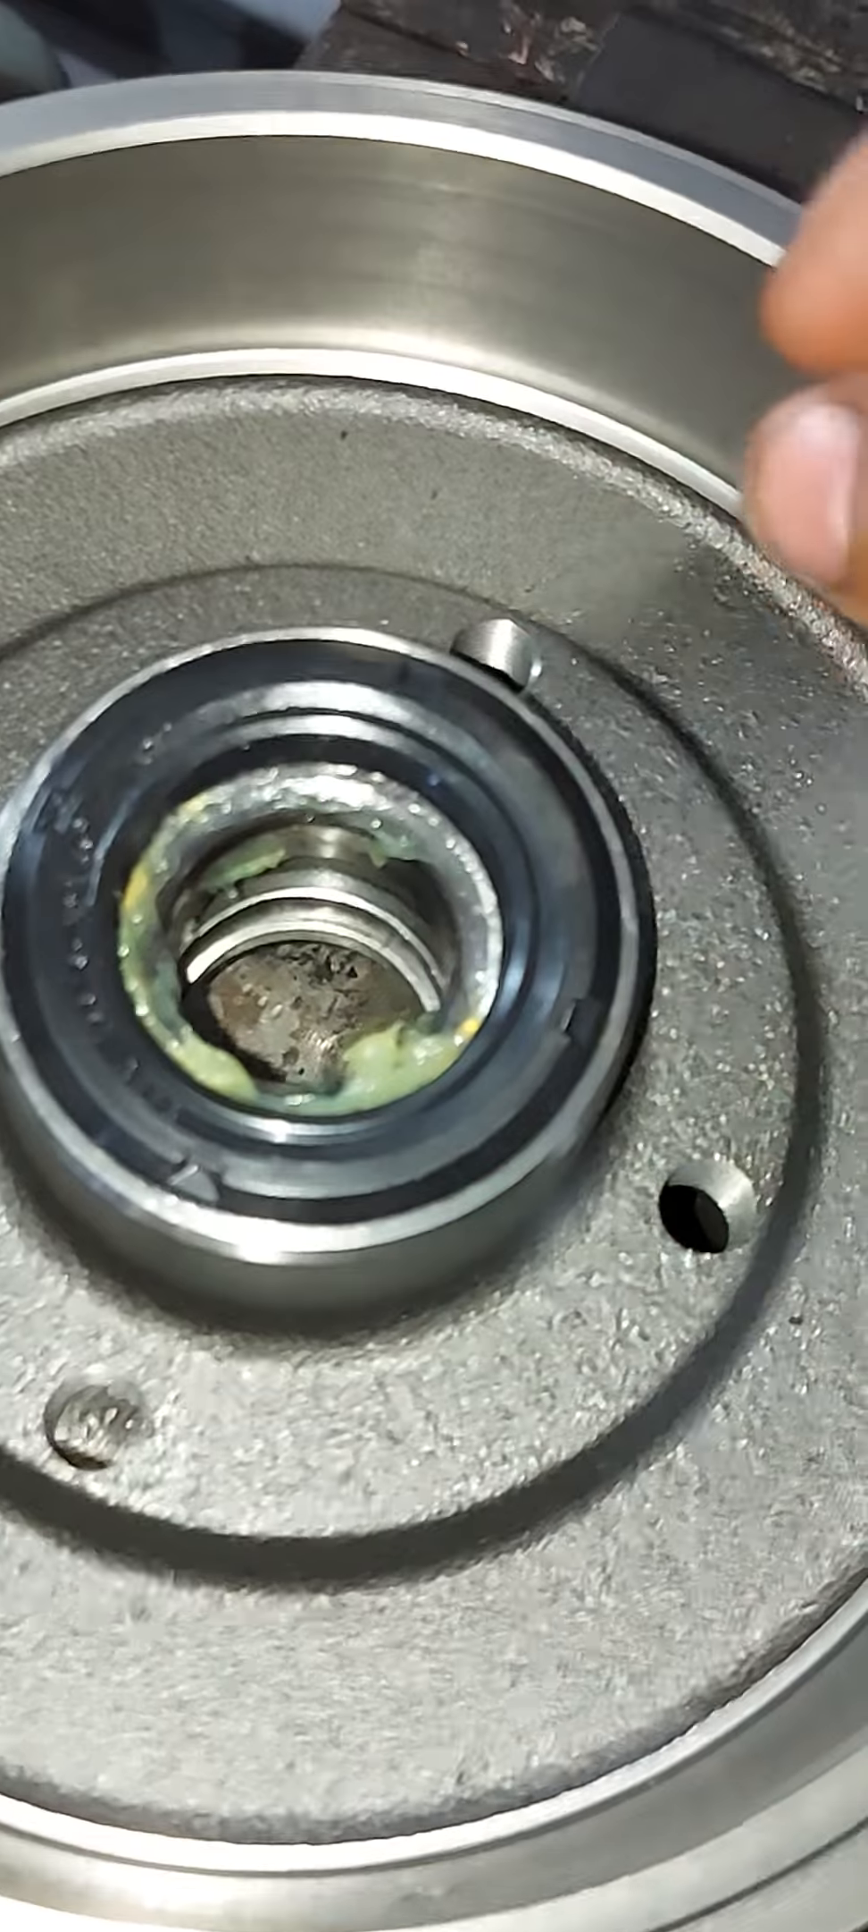Pronto galera aqui ó o retentor já instalado.